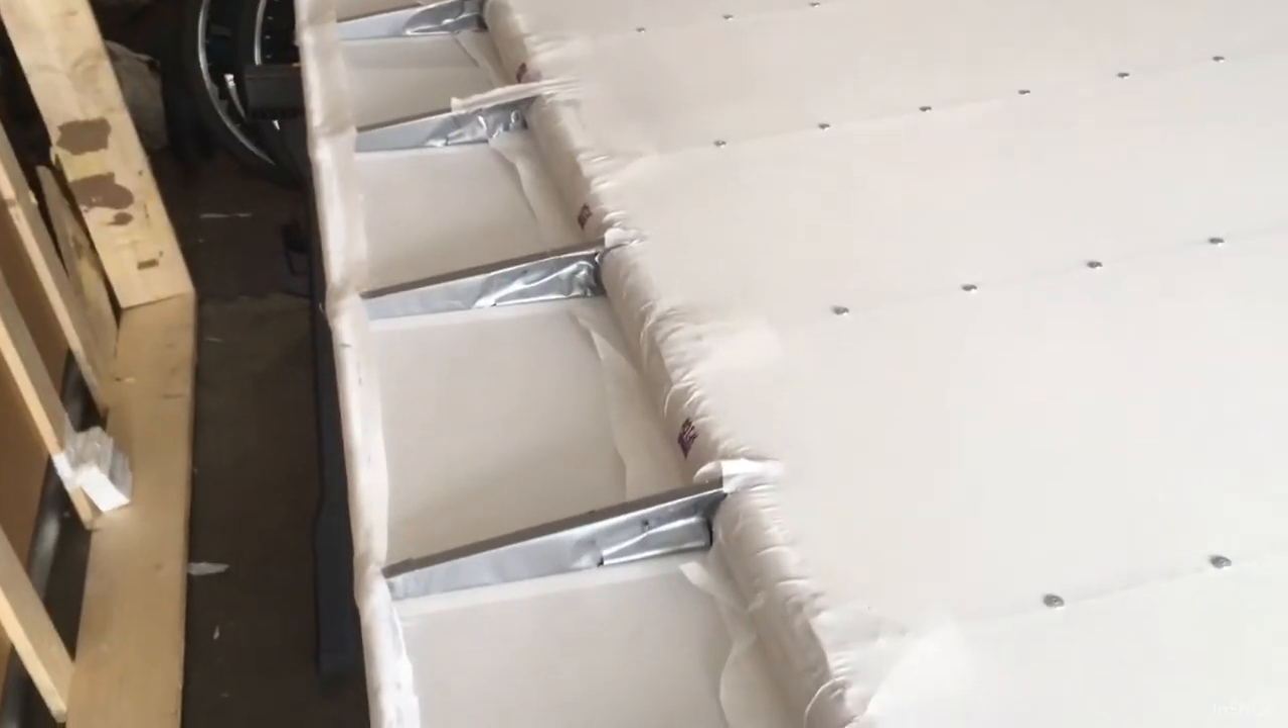I just have to cover the trailing edge ribs right here.